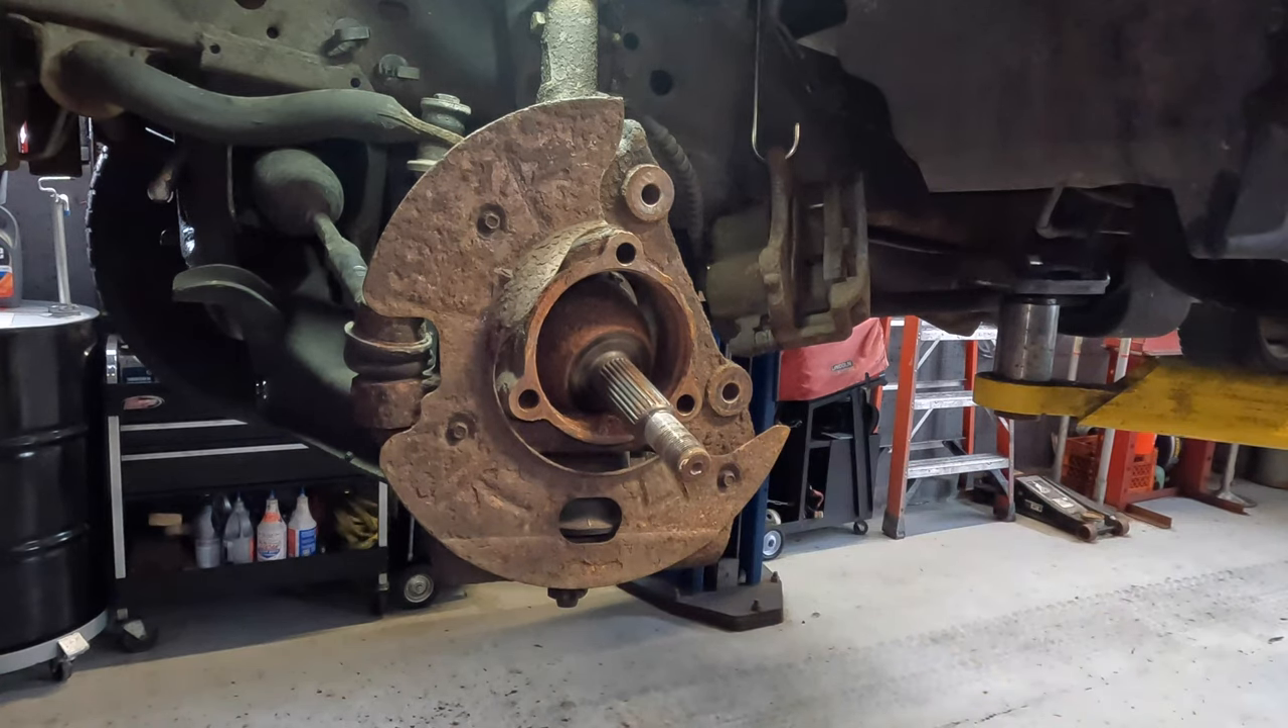So now we have our wheel bearing off.